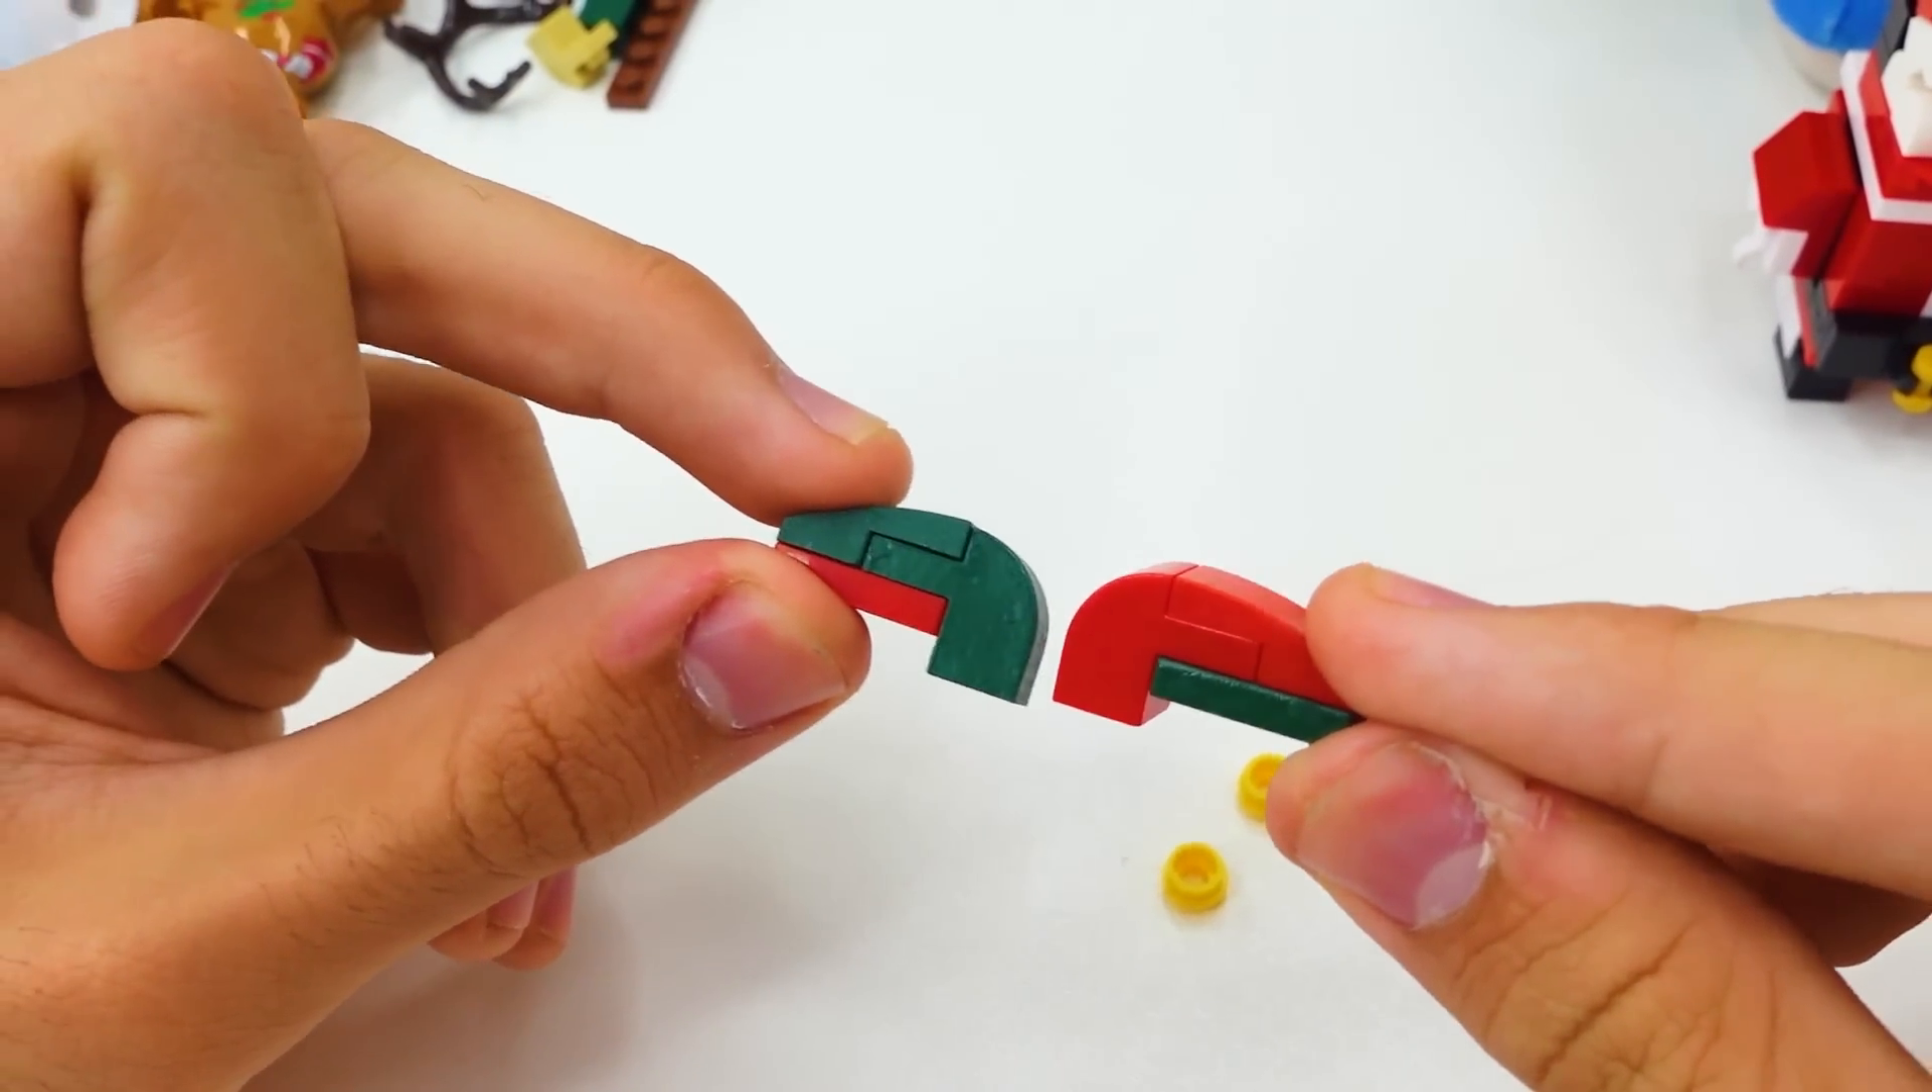And now we have both sides of her hat so all we have to do is connect them.